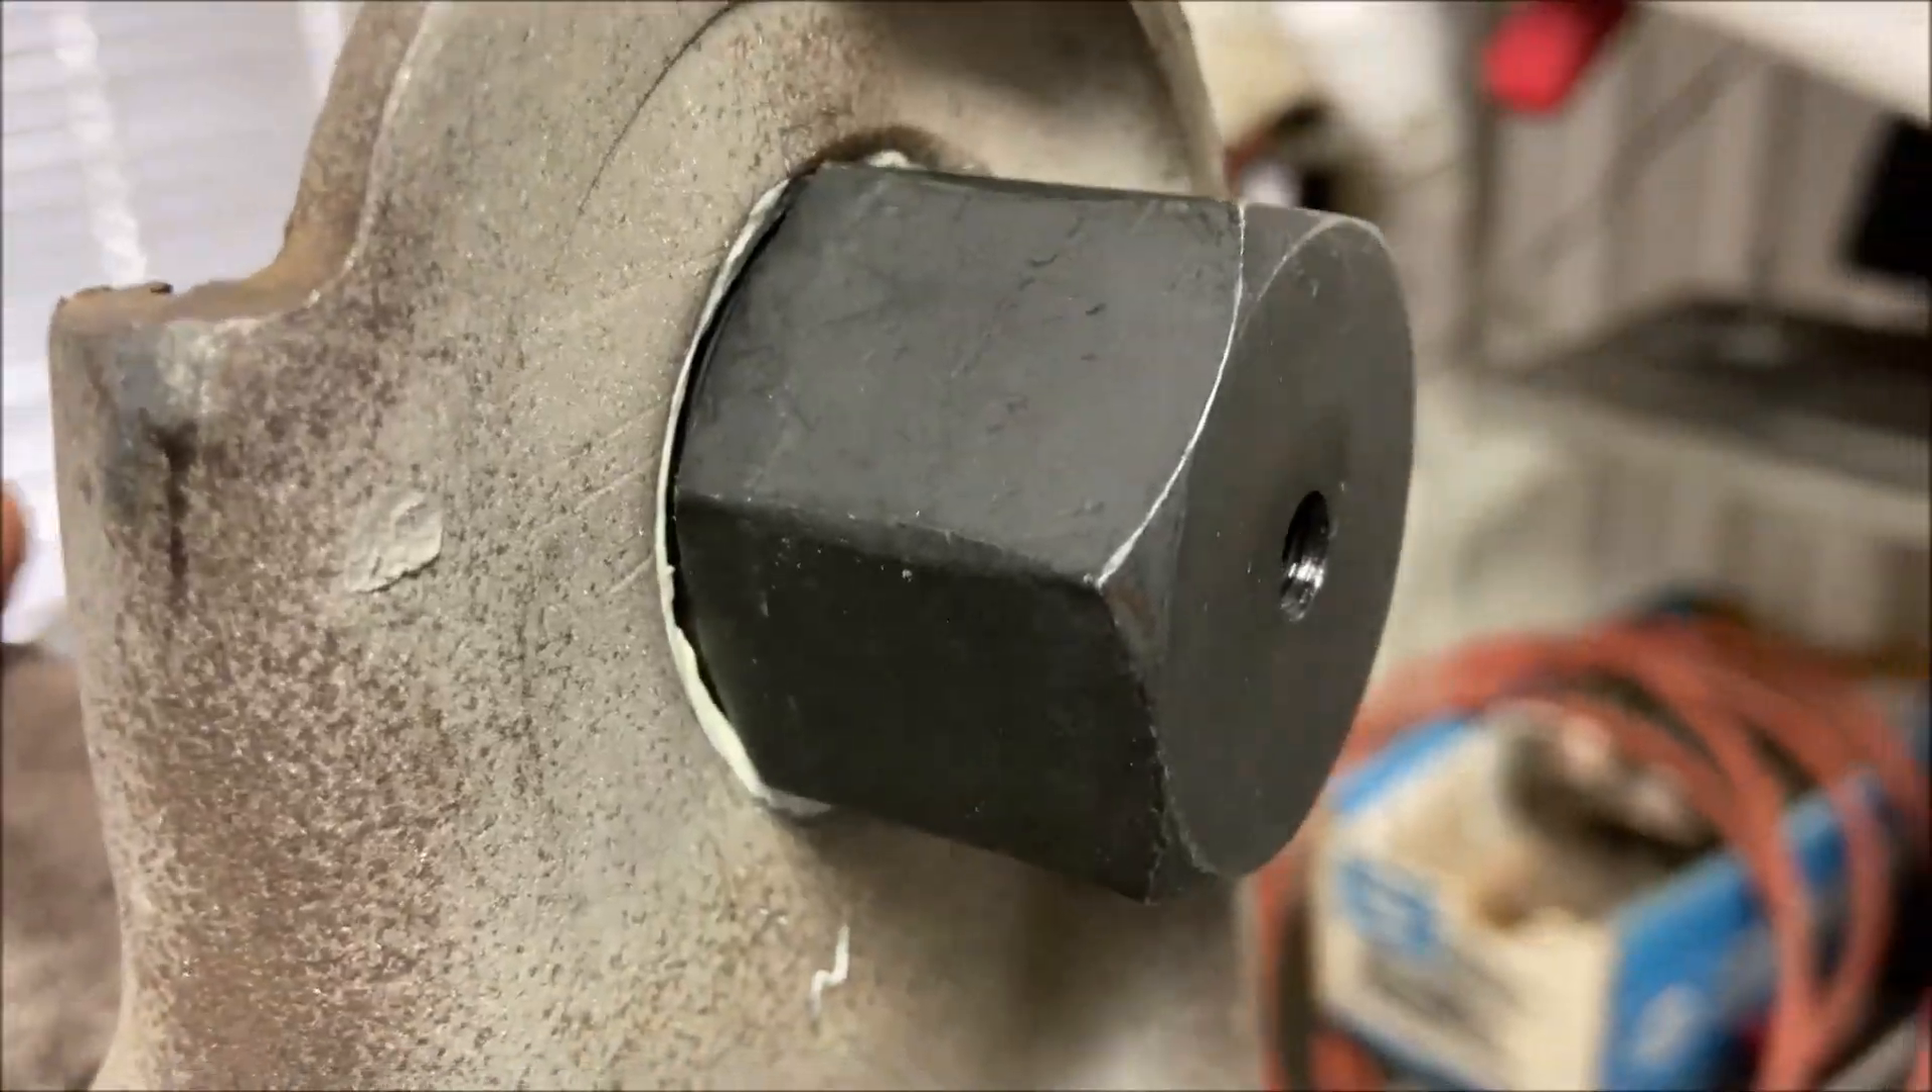Now see here see how you can't see any threads of the bushing anymore that's how it's supposed to be.